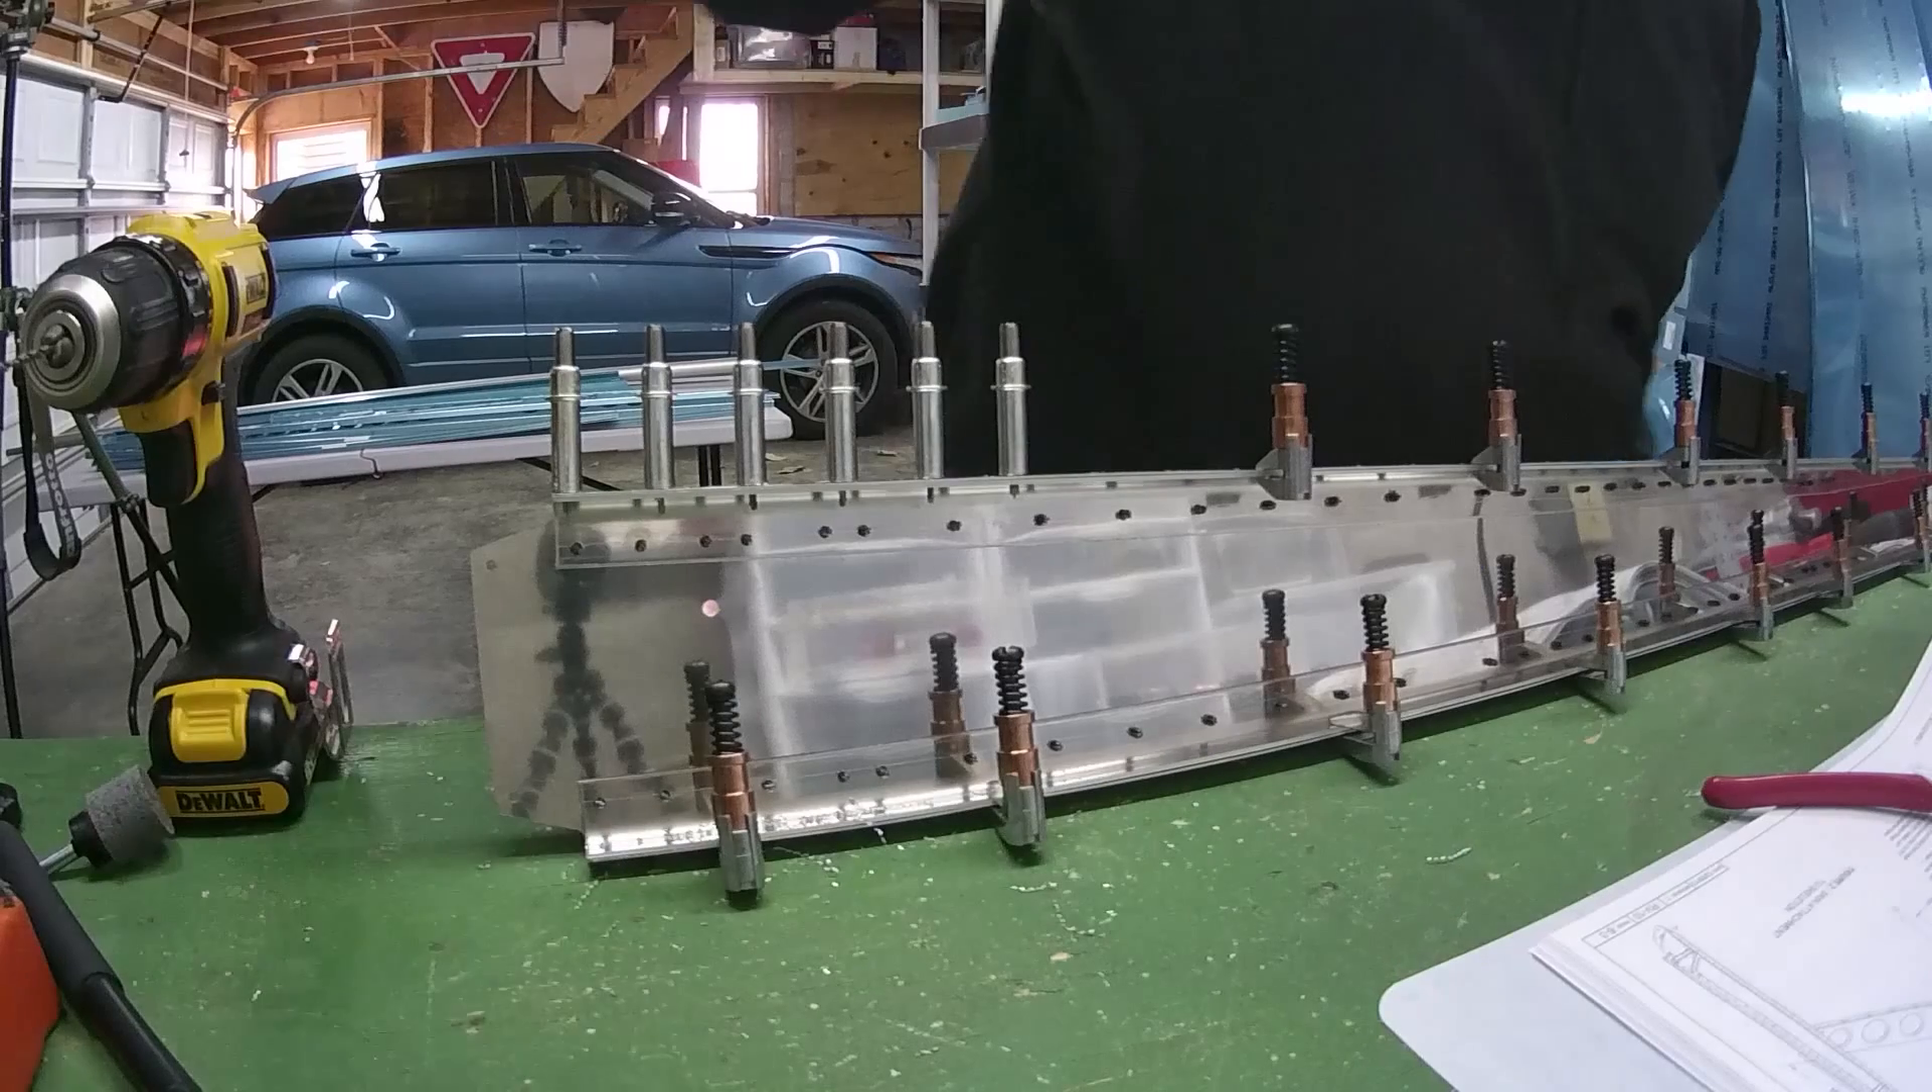Every, you know, a couple inches a clamp is holding the spar close to the cap.